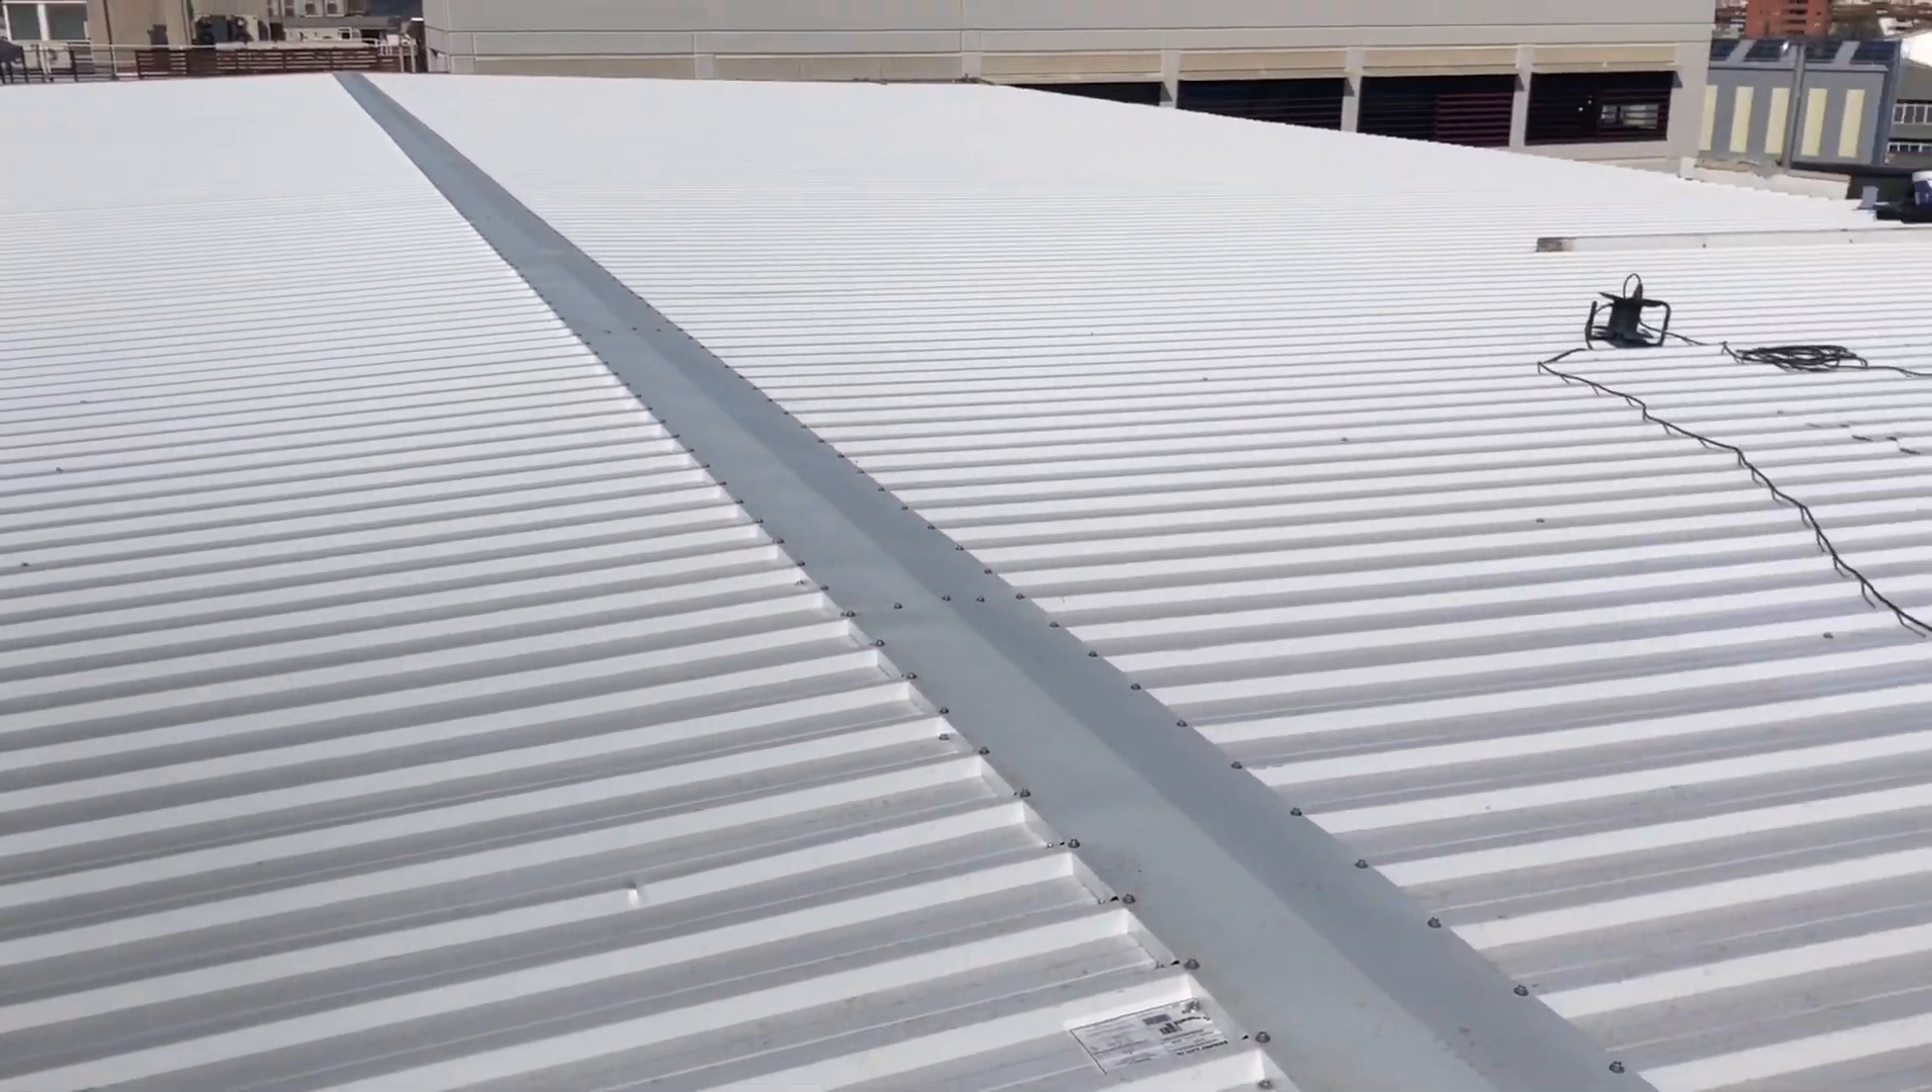Veis que ya hemos colocado toda la chapa.